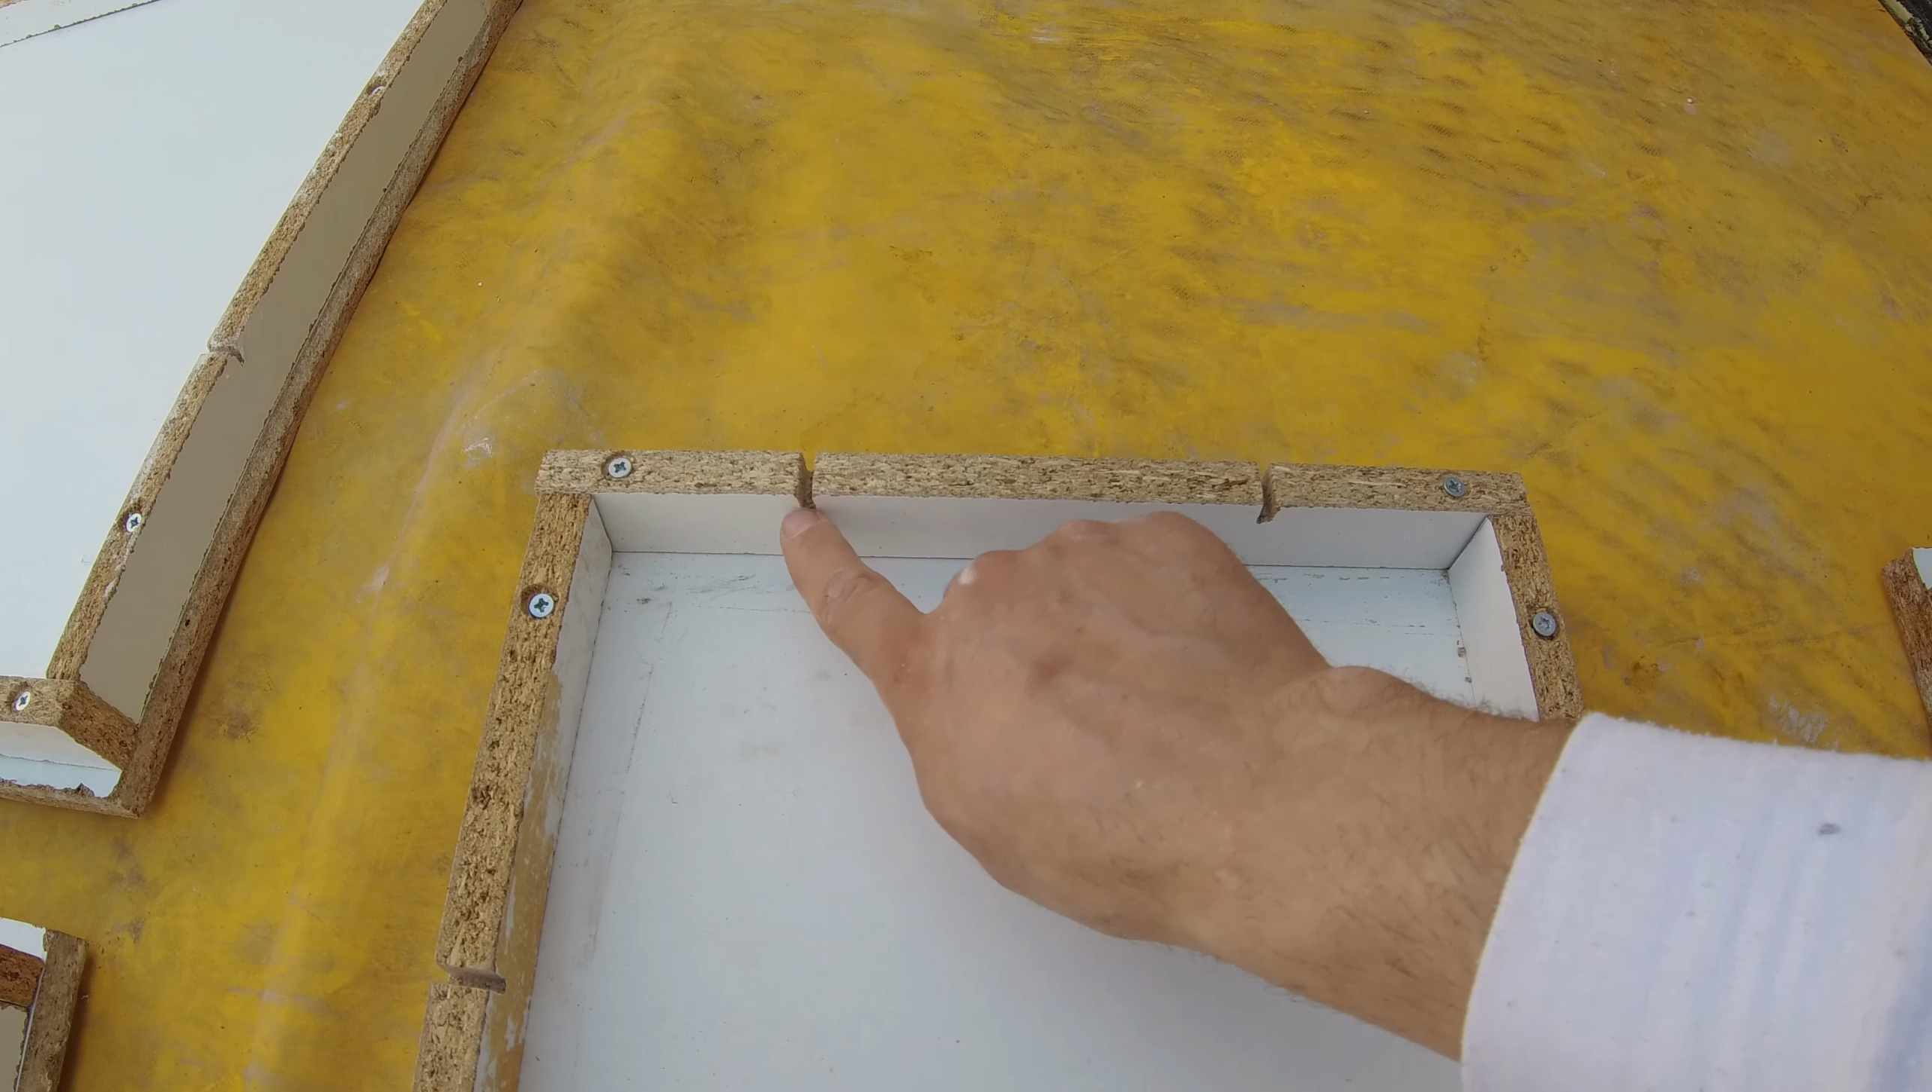Como veis las paredes tienen una altura de 3 centímetros y las he fijado al tablero con unos tornillos de 4.